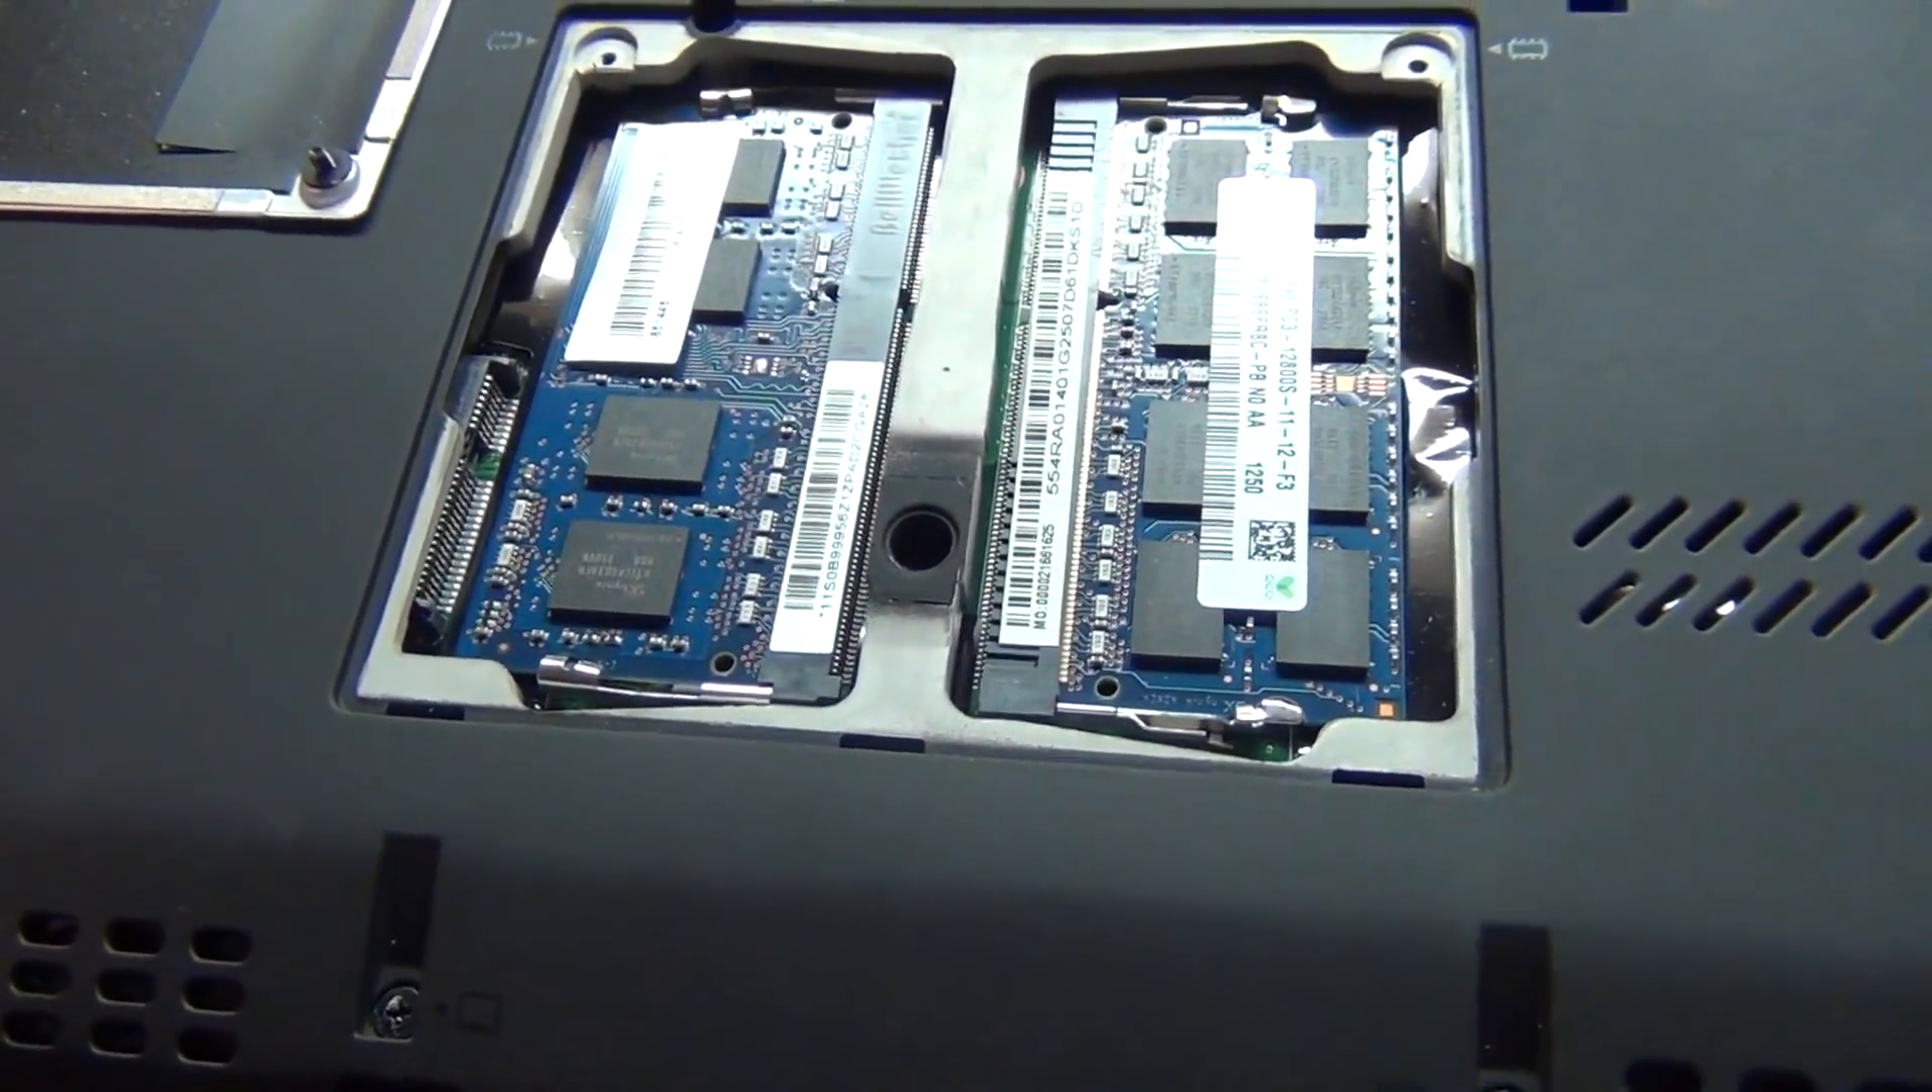Okay, so without any trouble really, now we have two four gigabyte sticks installed for a total of eight gigabytes.